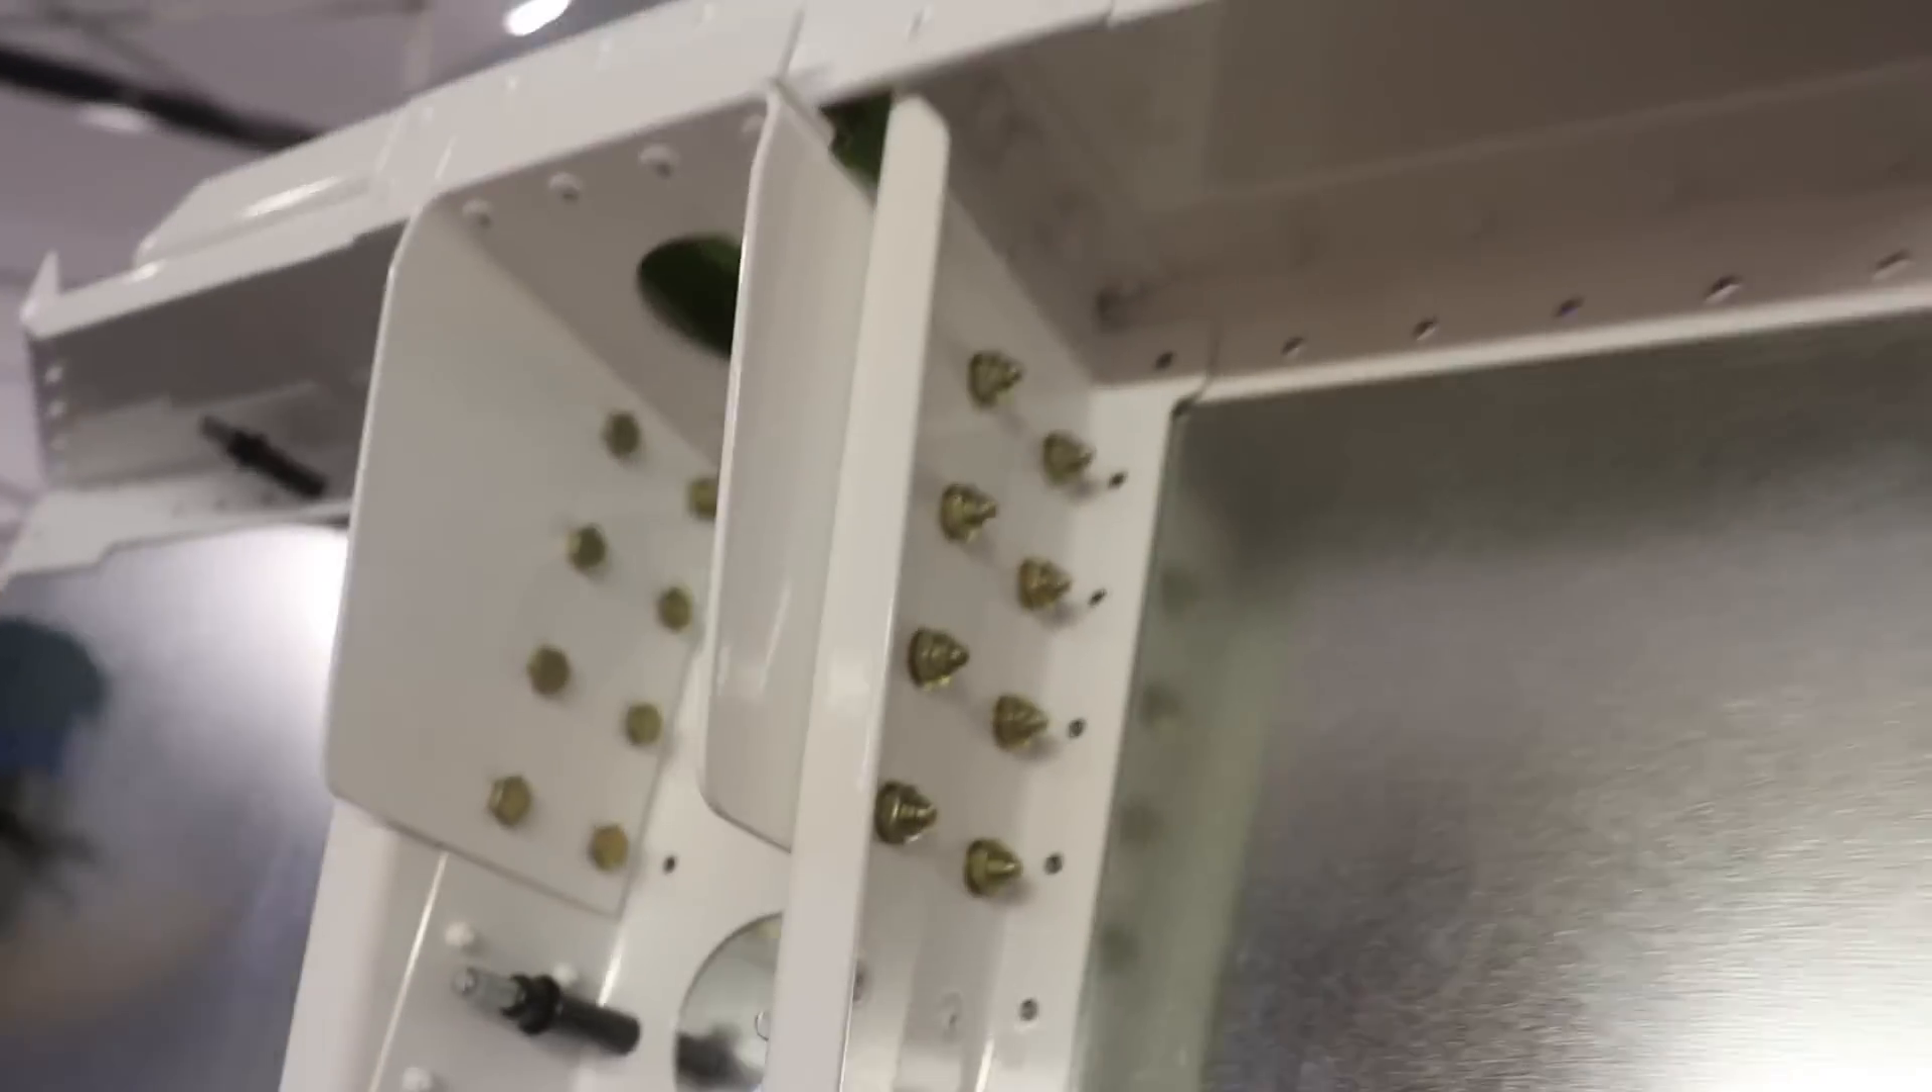You can see I've got the nice nuts on there.